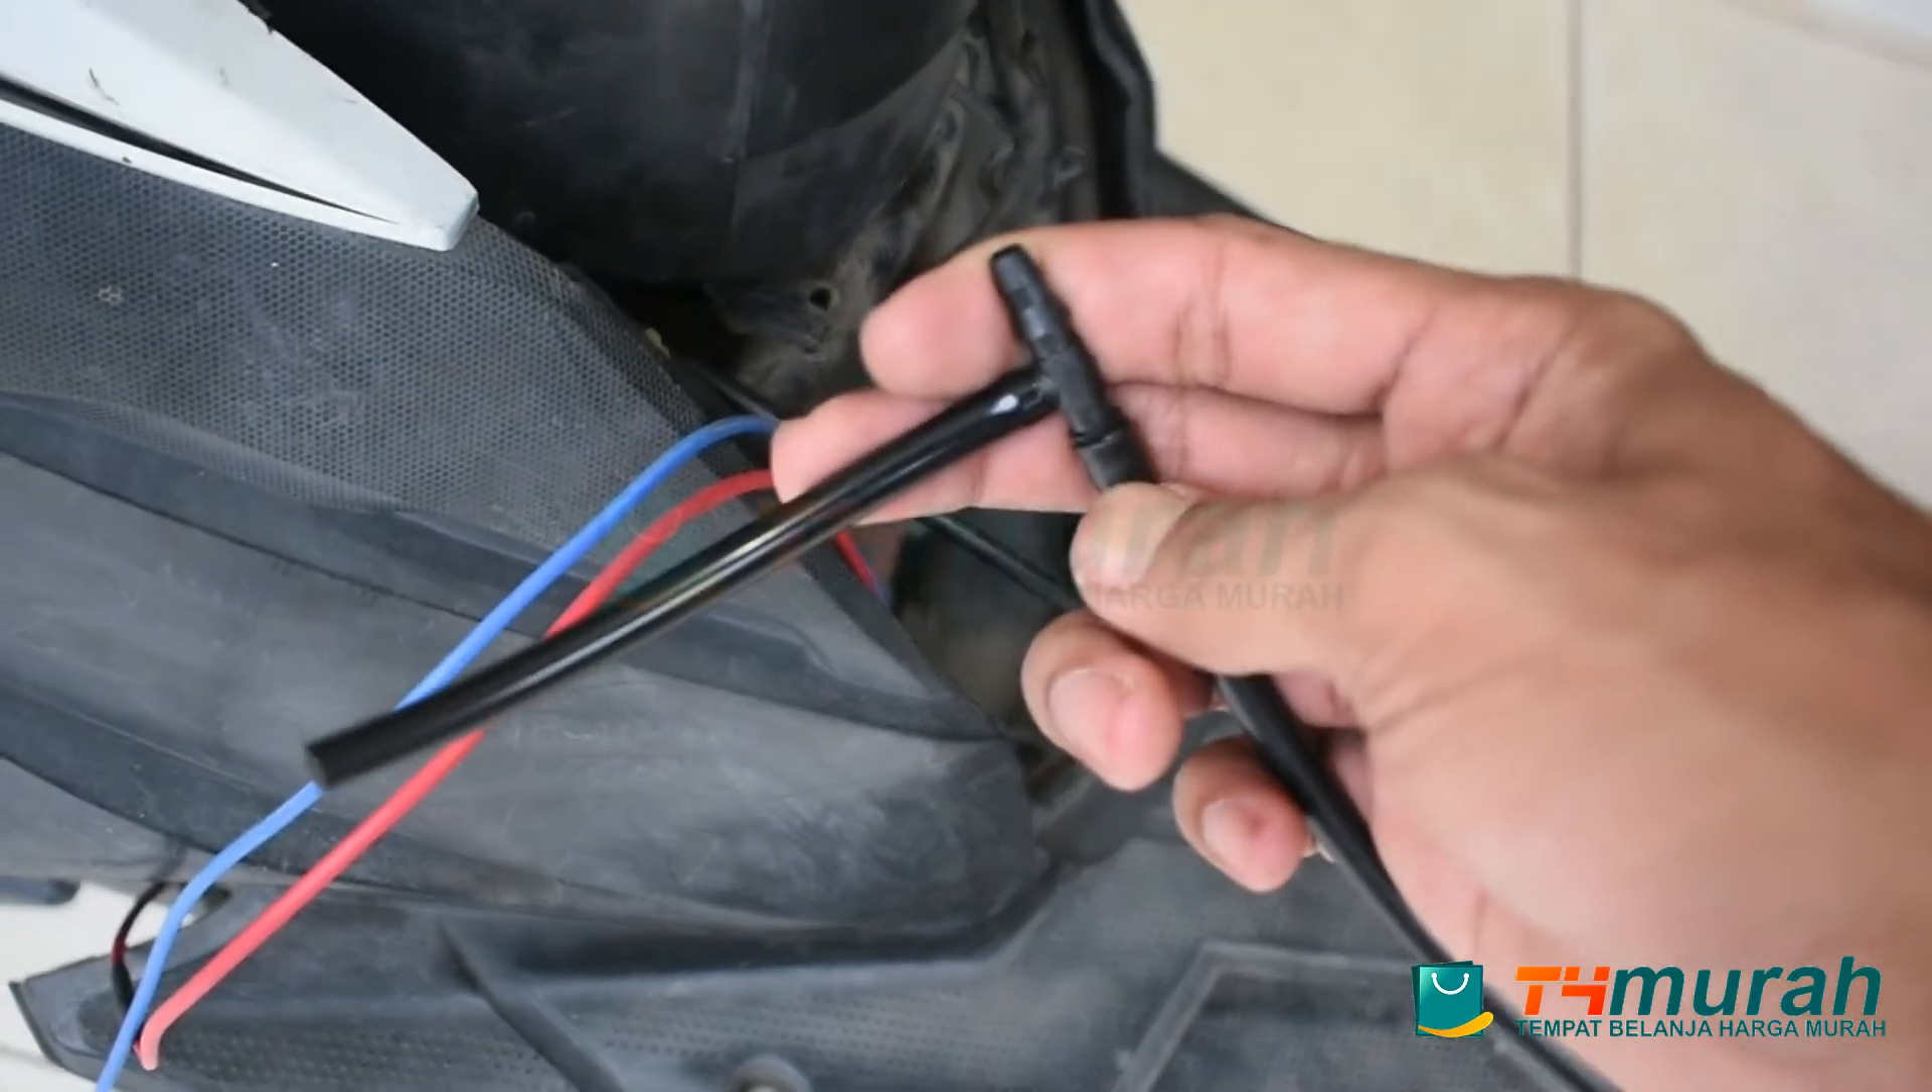Untuk ujung selangnya sudah kita pasang dengan sambungan T.